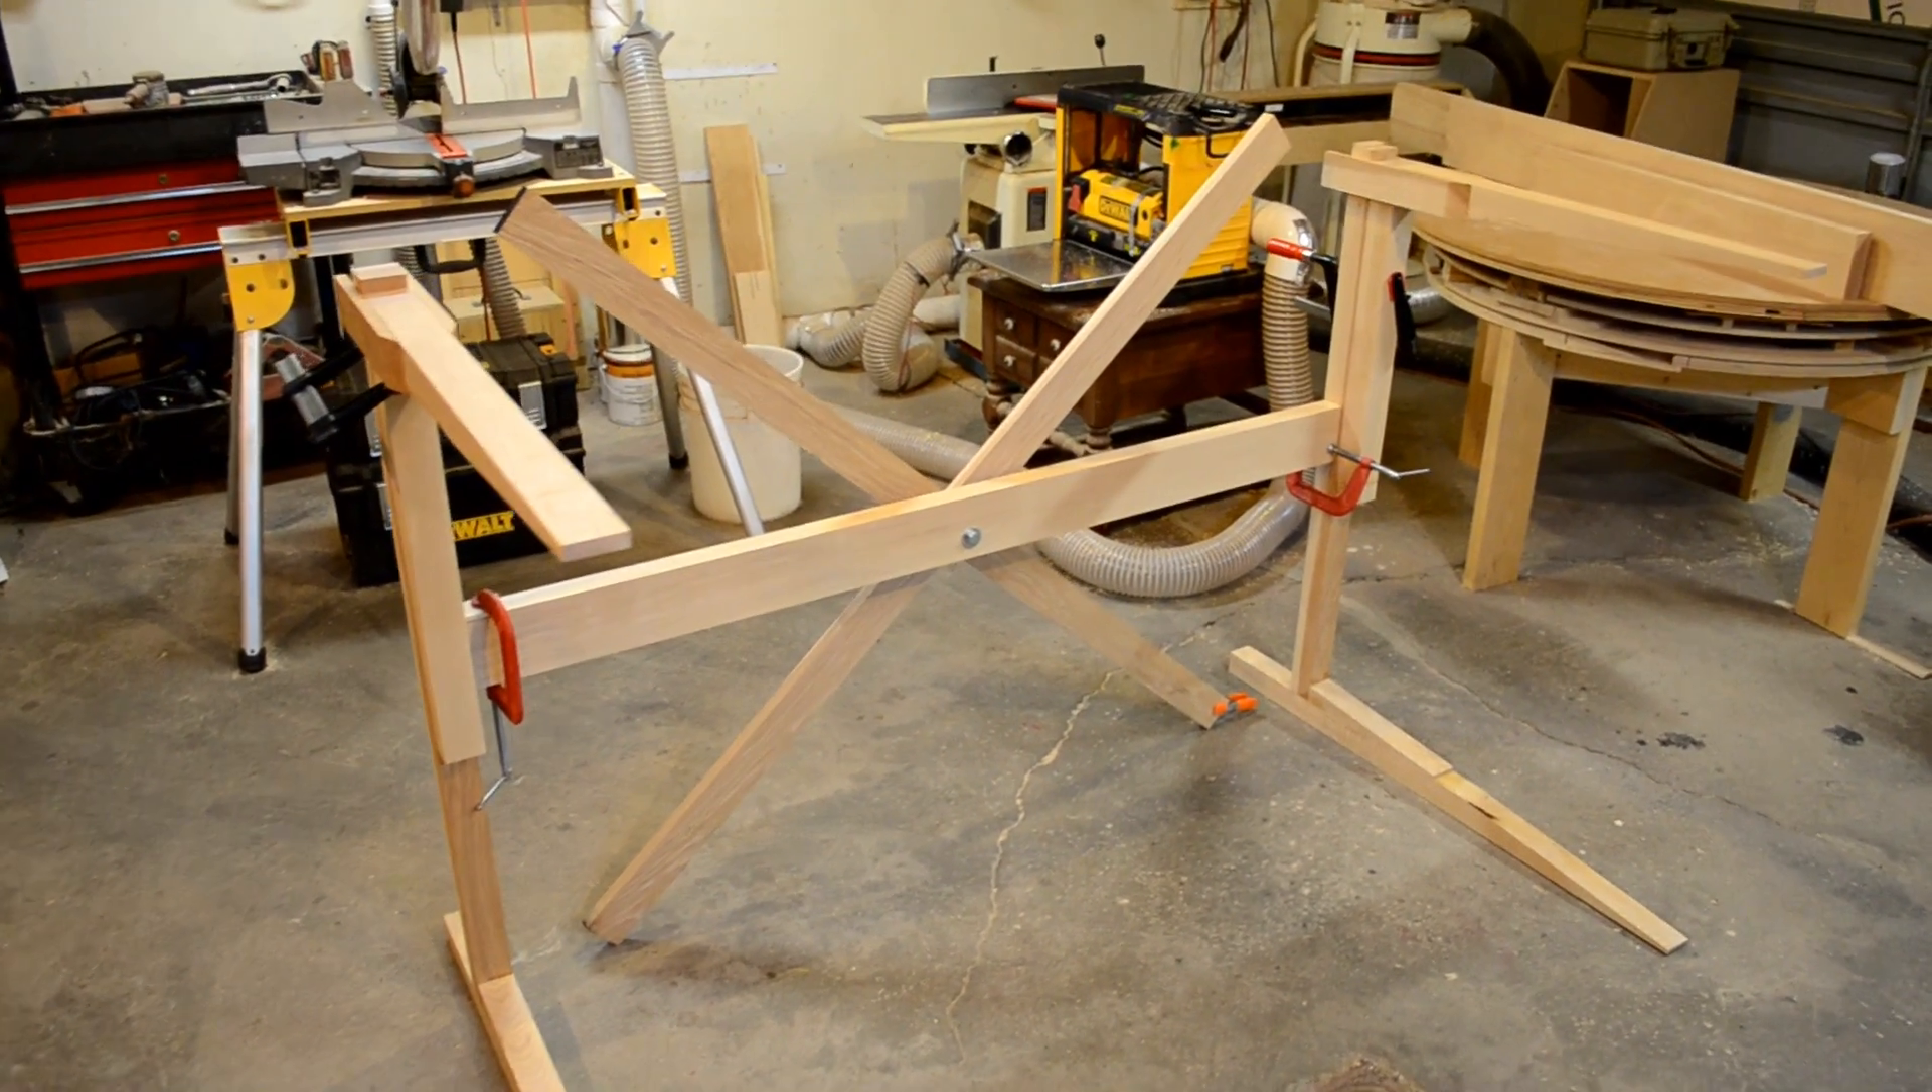I'll first note that while the major pieces are built and assembled, they're not actually attached with fasteners so we've got clamps holding everything together.